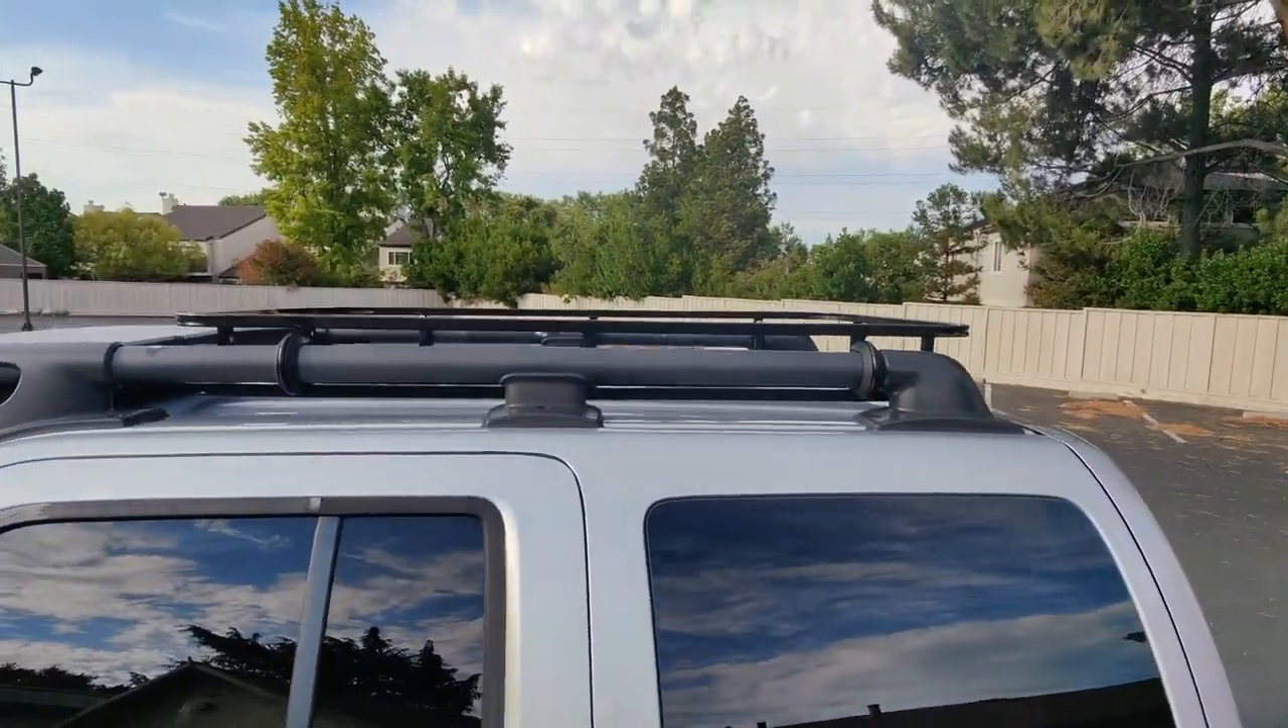All right you guys so the Xterra's roof basket is officially fully installed.